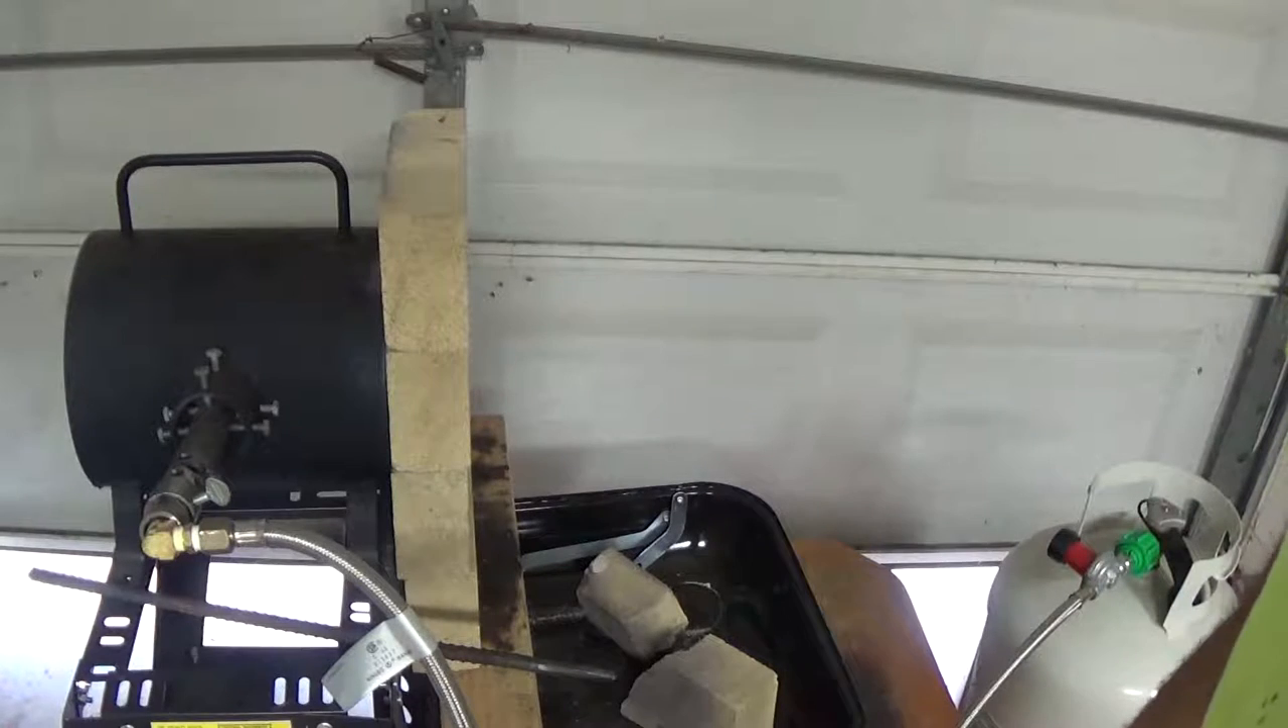I got my fire brick set up on one side to keep you know one end closed.